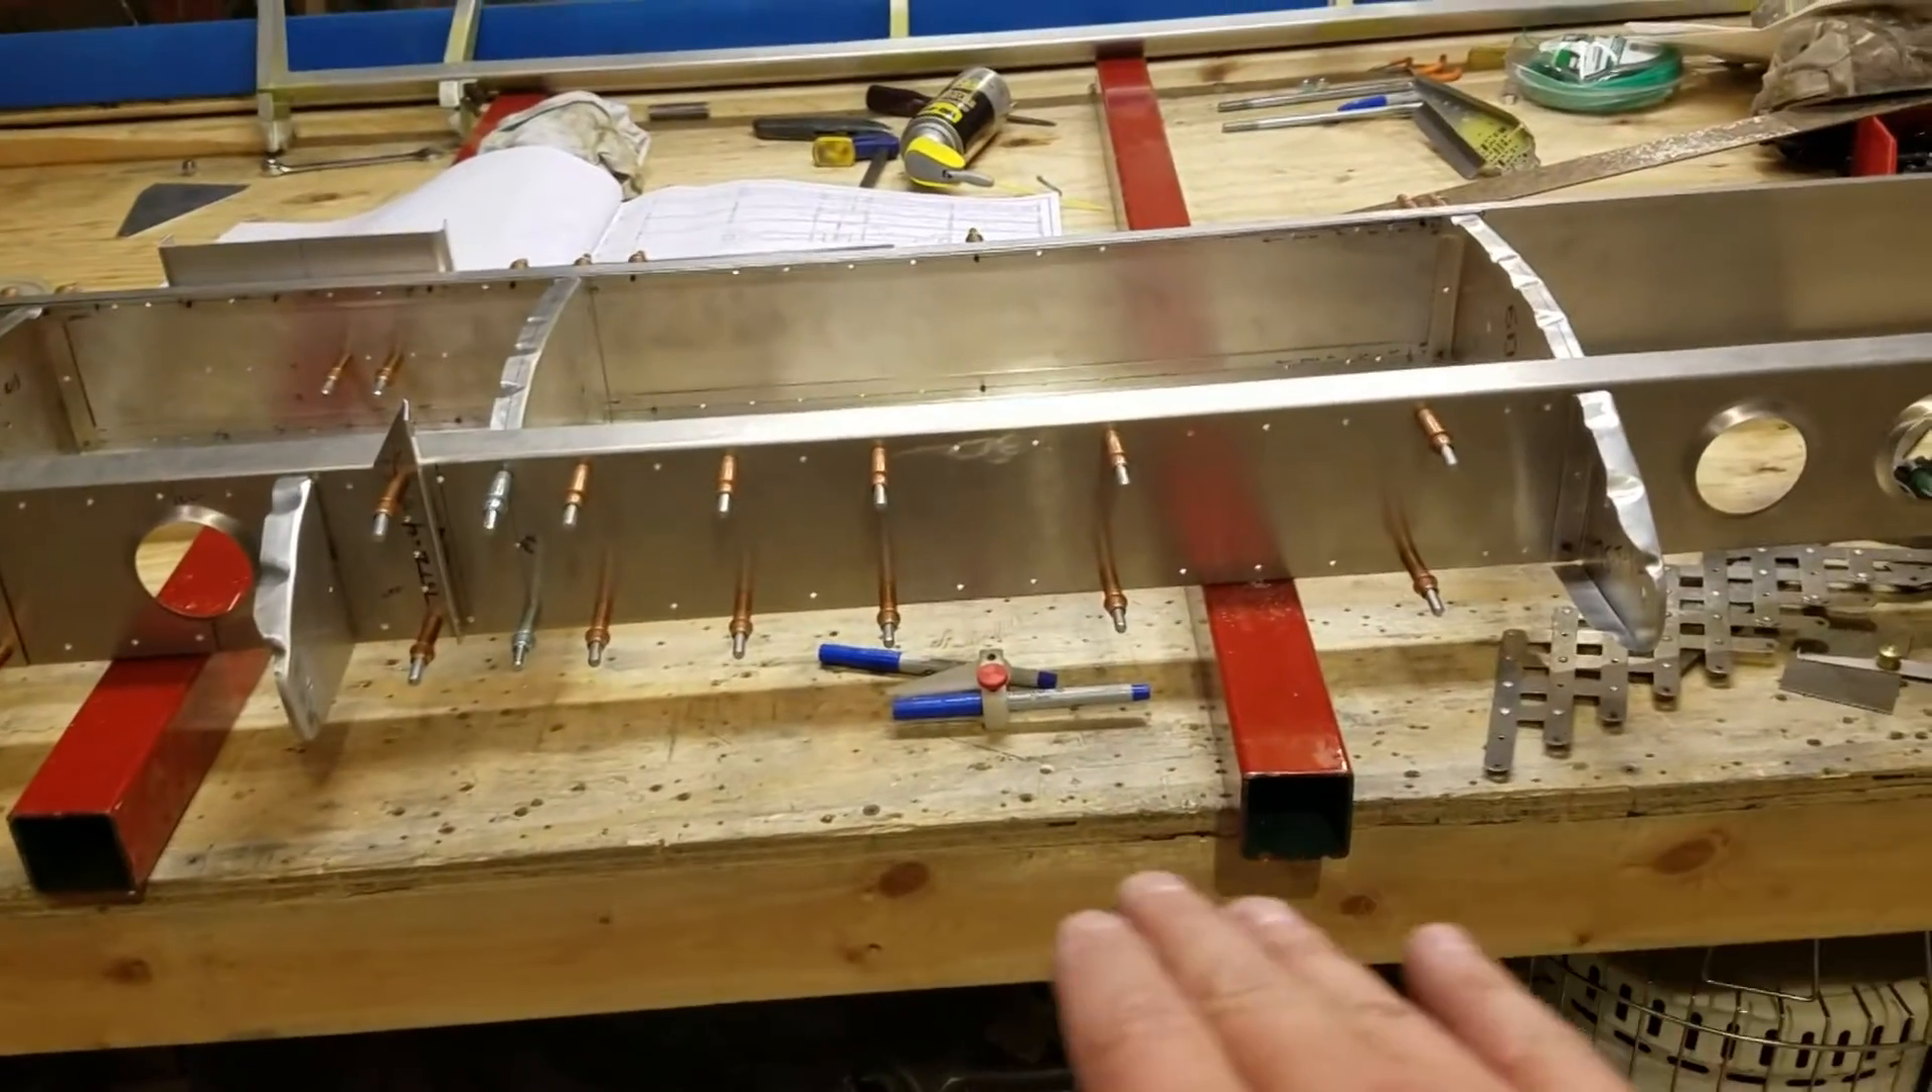I've got the nose ribs attached and you can see I've used some square tubing down here.